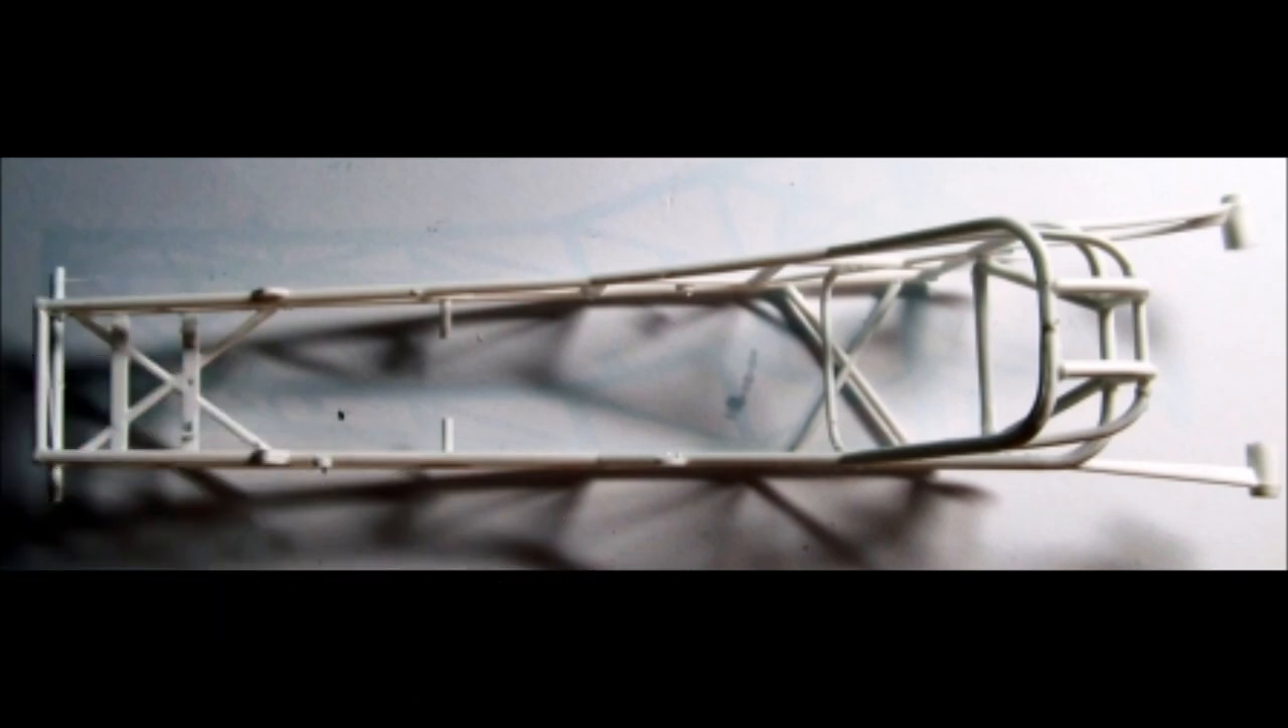Here's the completed frame.